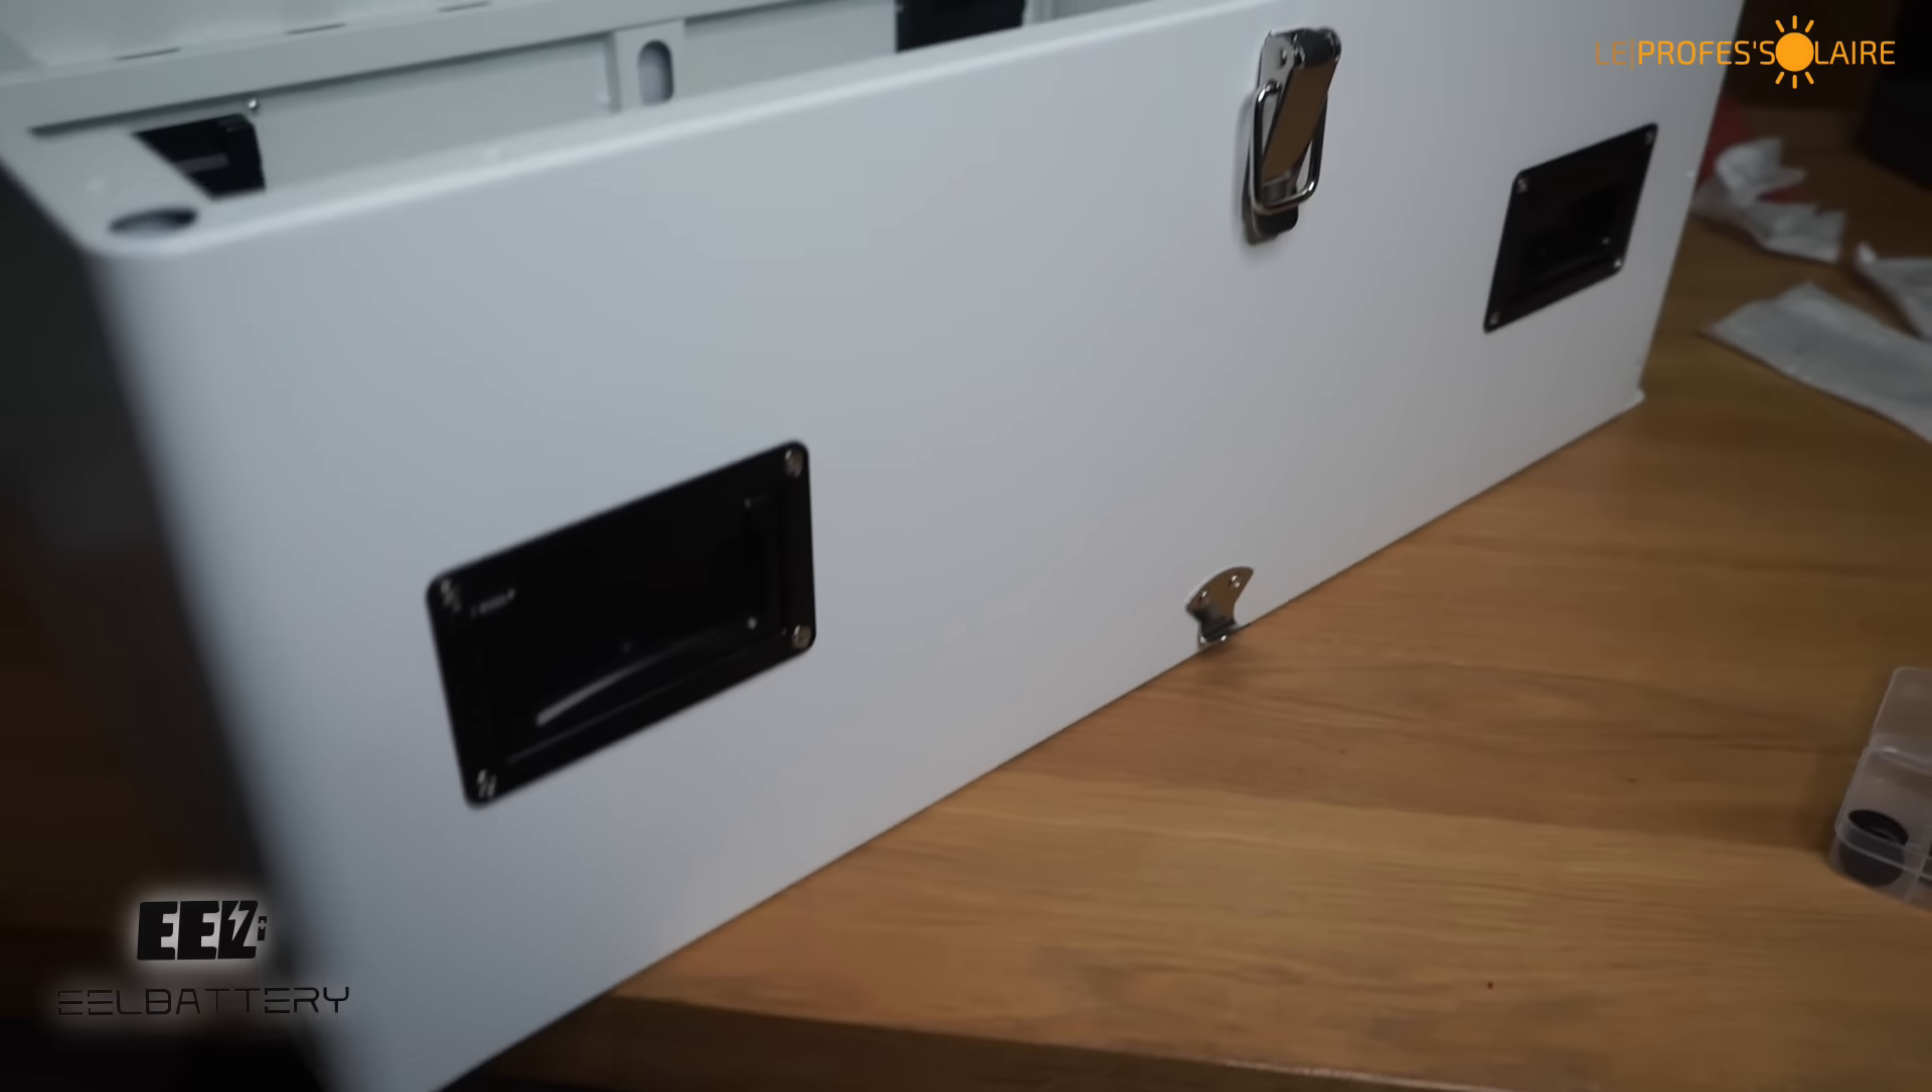Et voilà nos poignées latérales sont fixées.